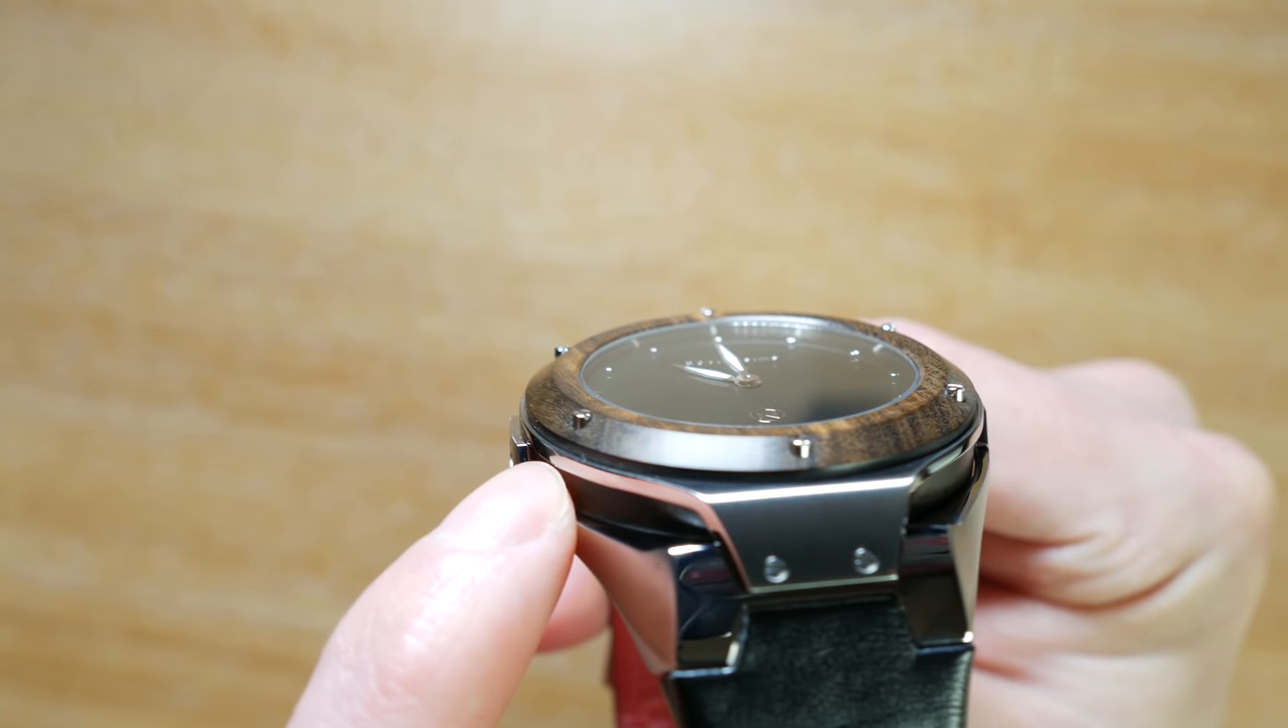And then you see these screws in the bezel, which are protruding.